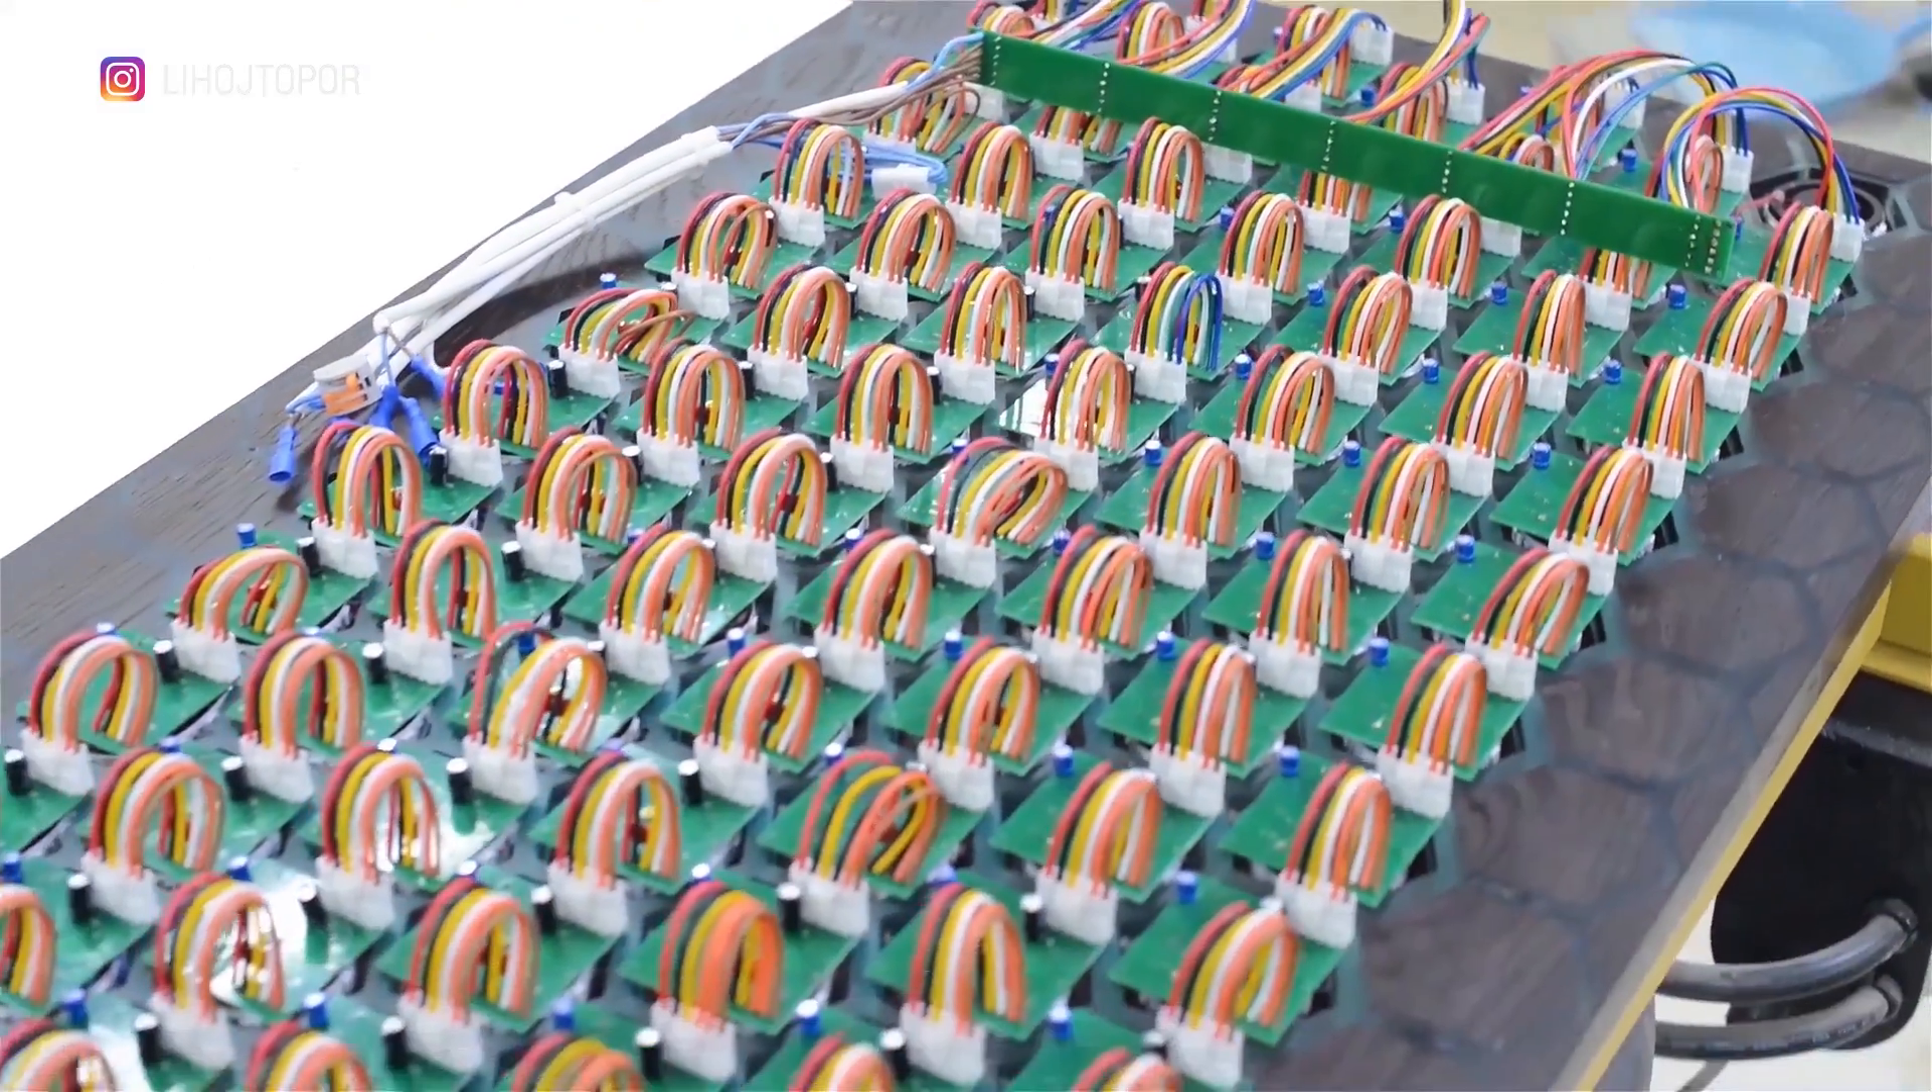В итоге все соединения выглядят вот так аккуратно и красиво.